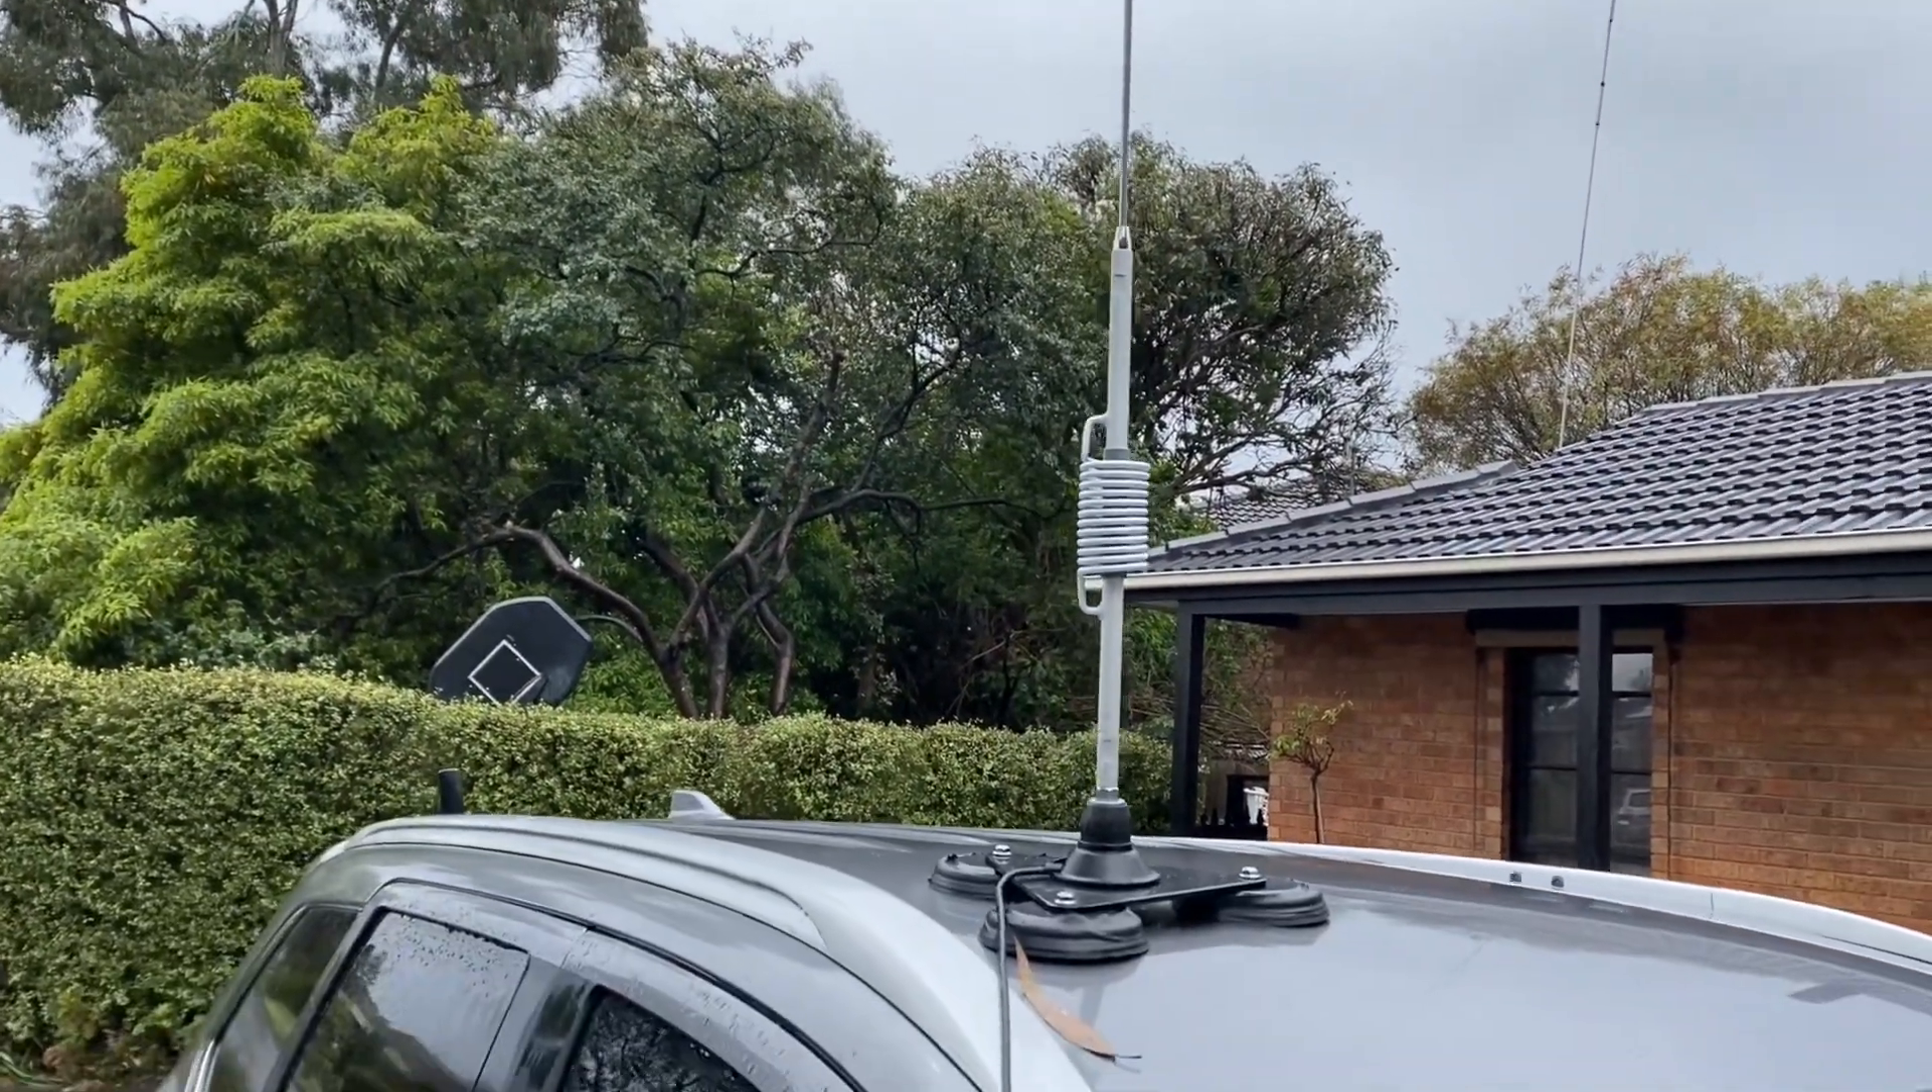All right so there we go we have the antenna on the car here.